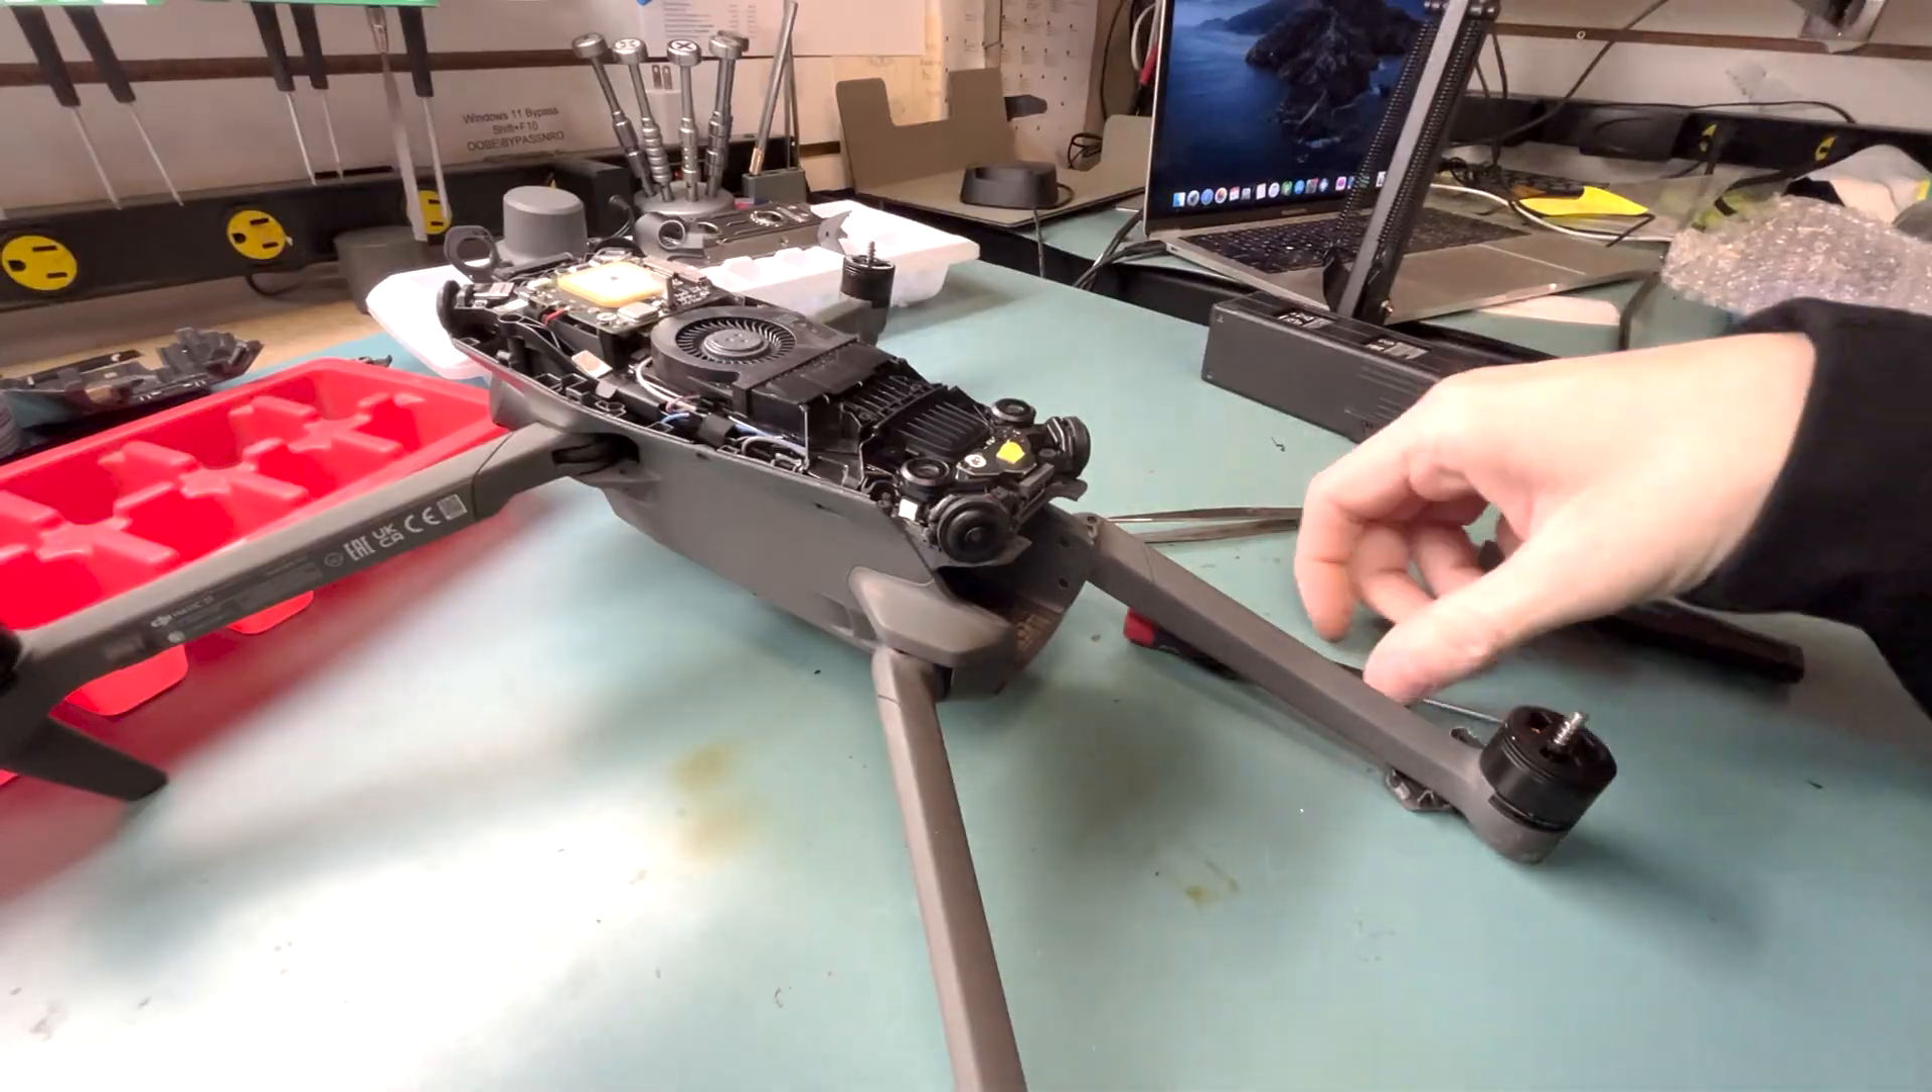Perfect! We got the outer shell off.